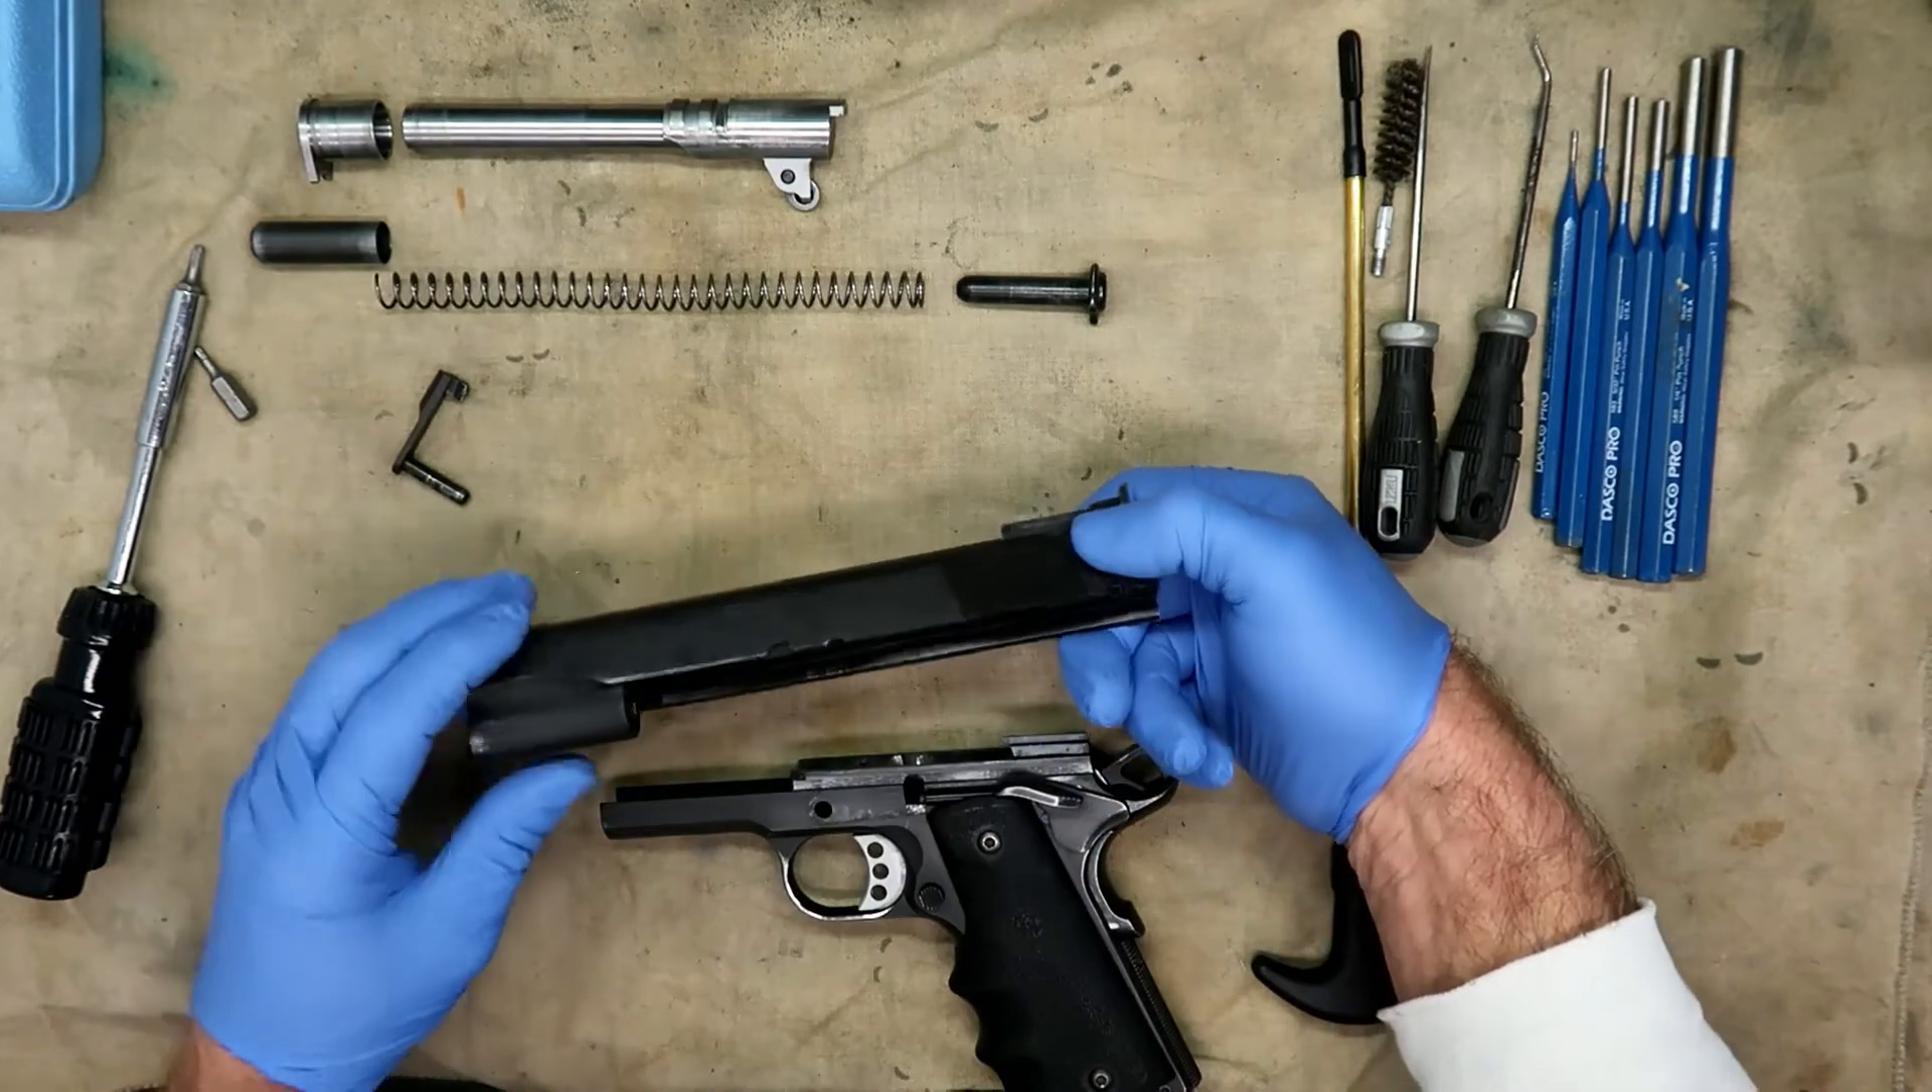You've got the slide down and taken off.